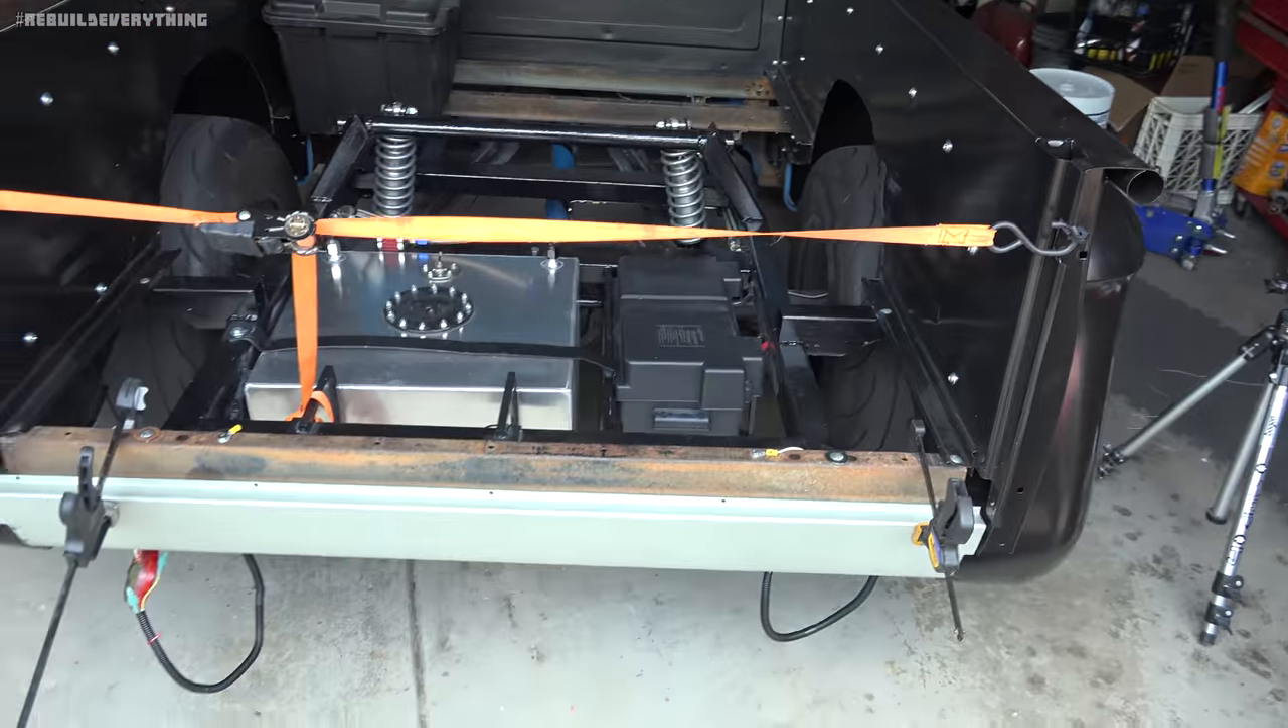Still don't have a tailgate on it yet. I'm waiting for a tailgate.